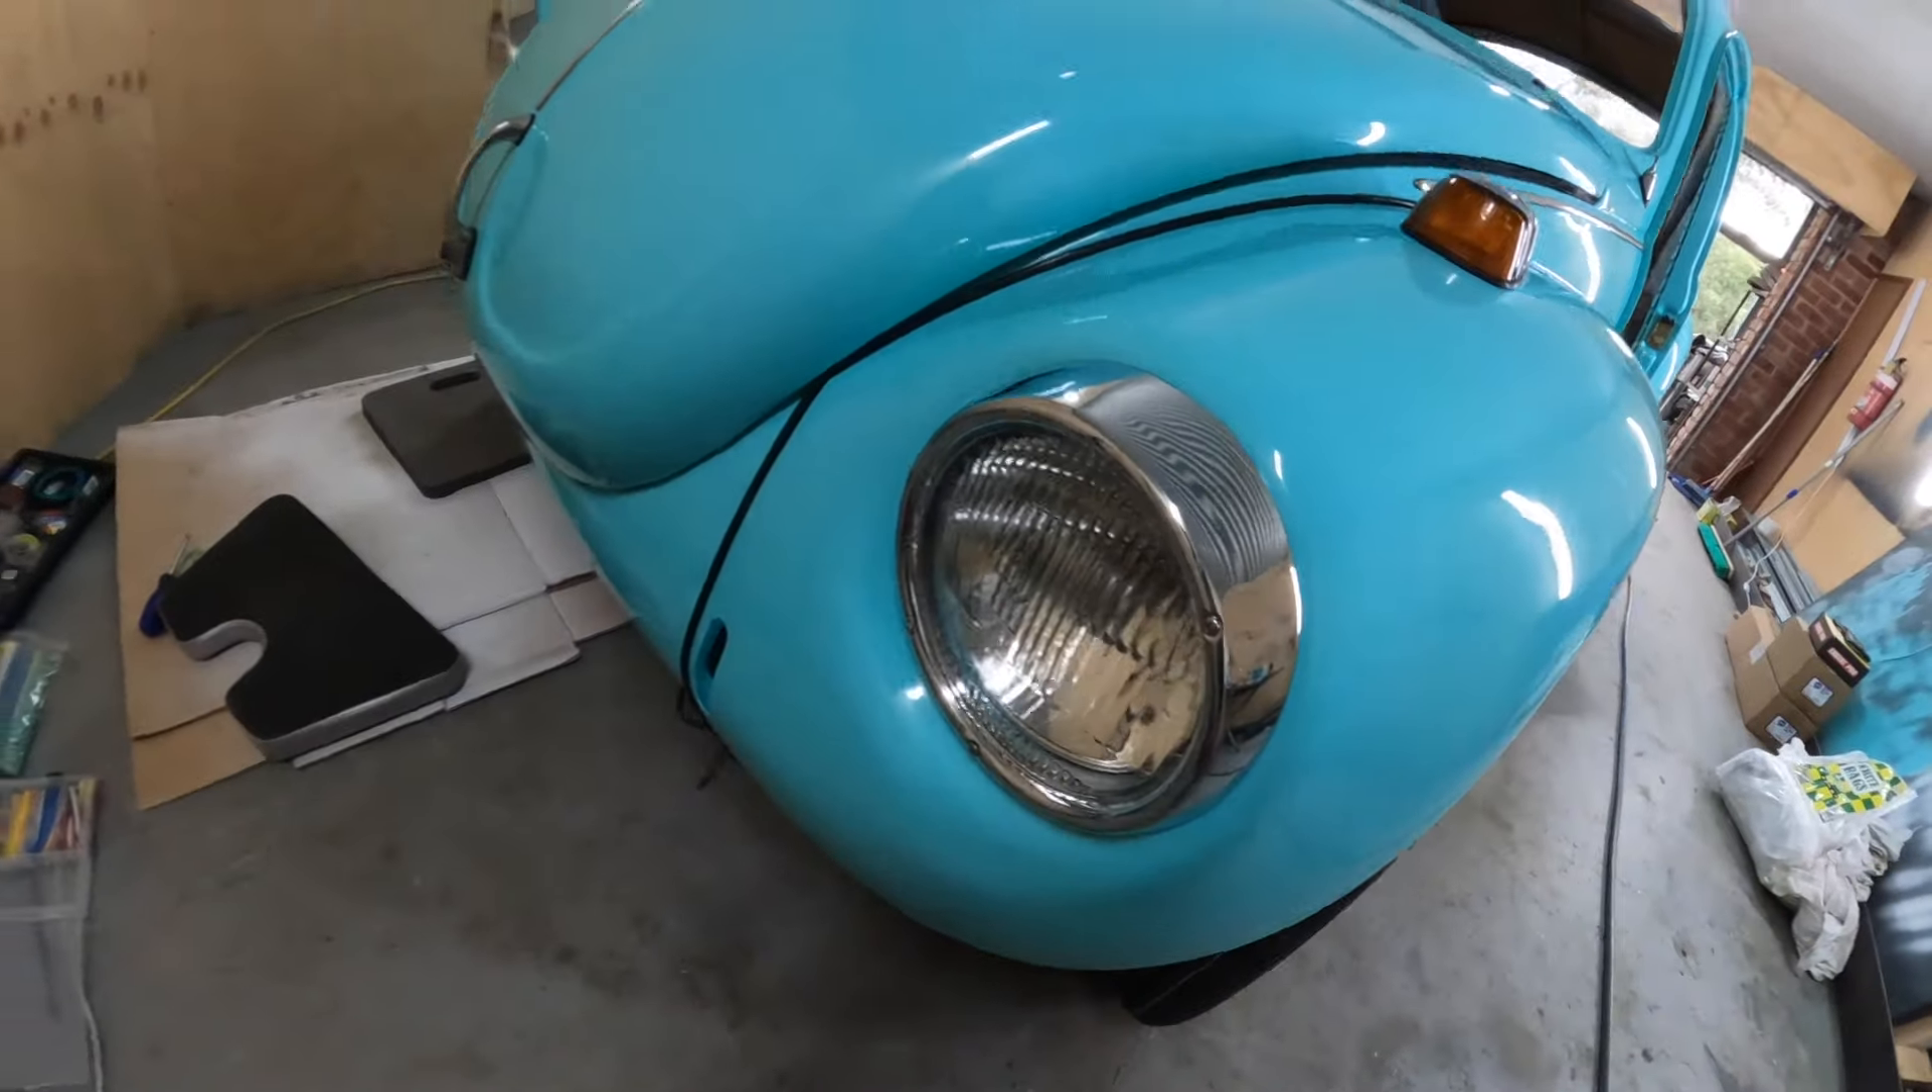Righto so we've got our headlights in look at that beautiful.